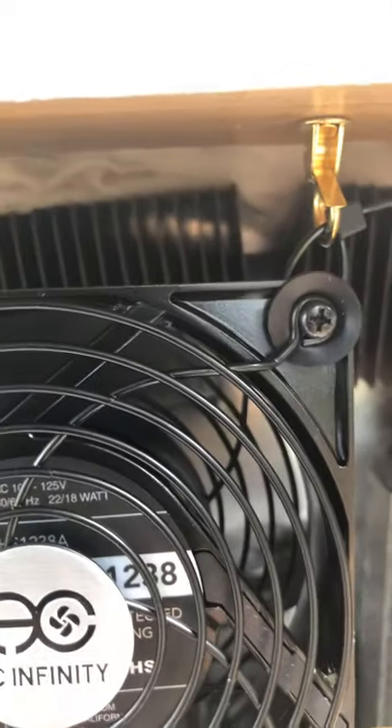I bought these little teacup hooks right there and right there twisted those in.